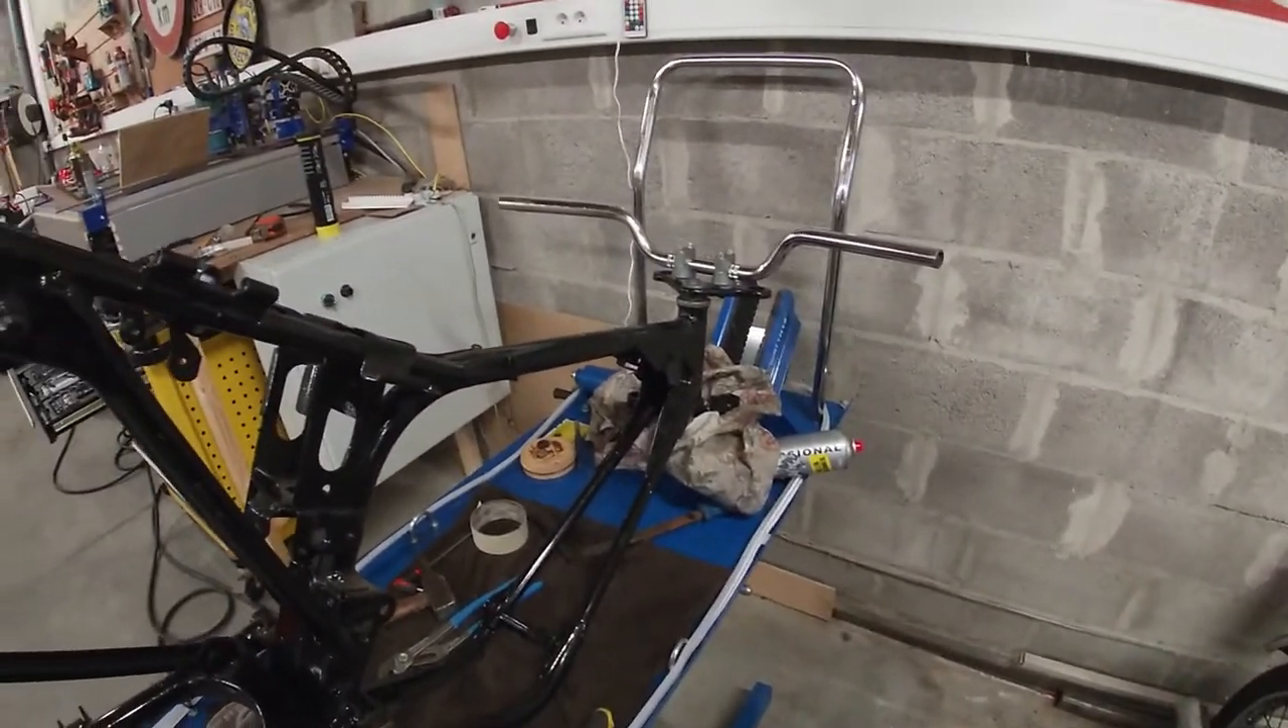There we go, we have some bars on the frame, cool.